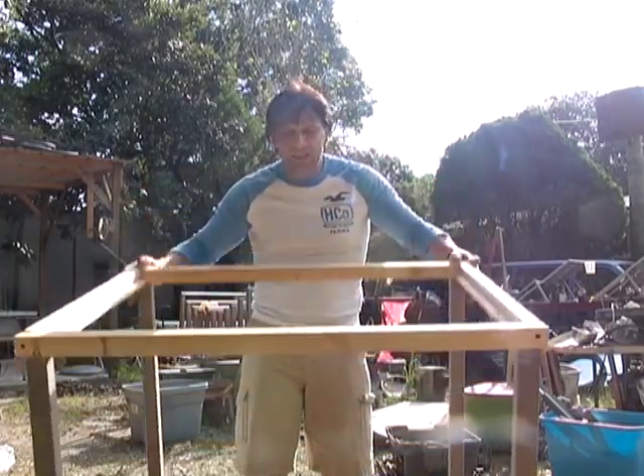What I've done is I've made this really simple square, and I've put some temporary legs on it.